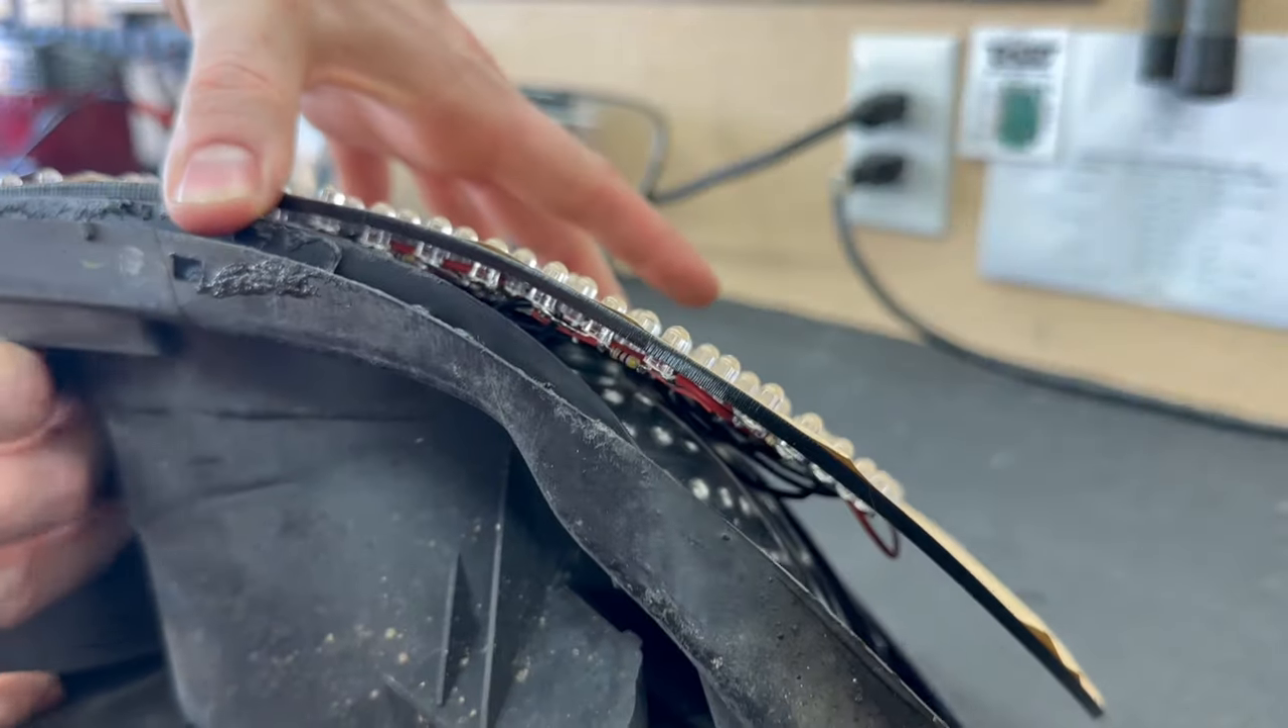See how much that's sticking up.